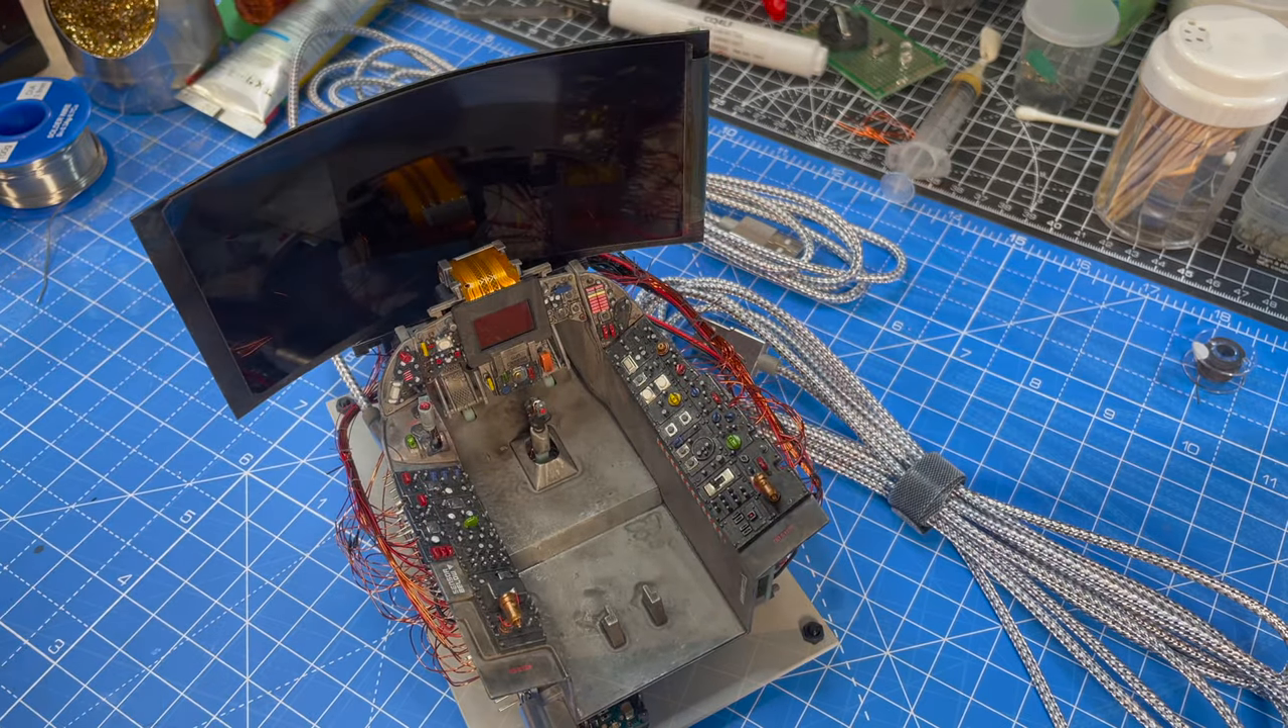The screen is now in place.